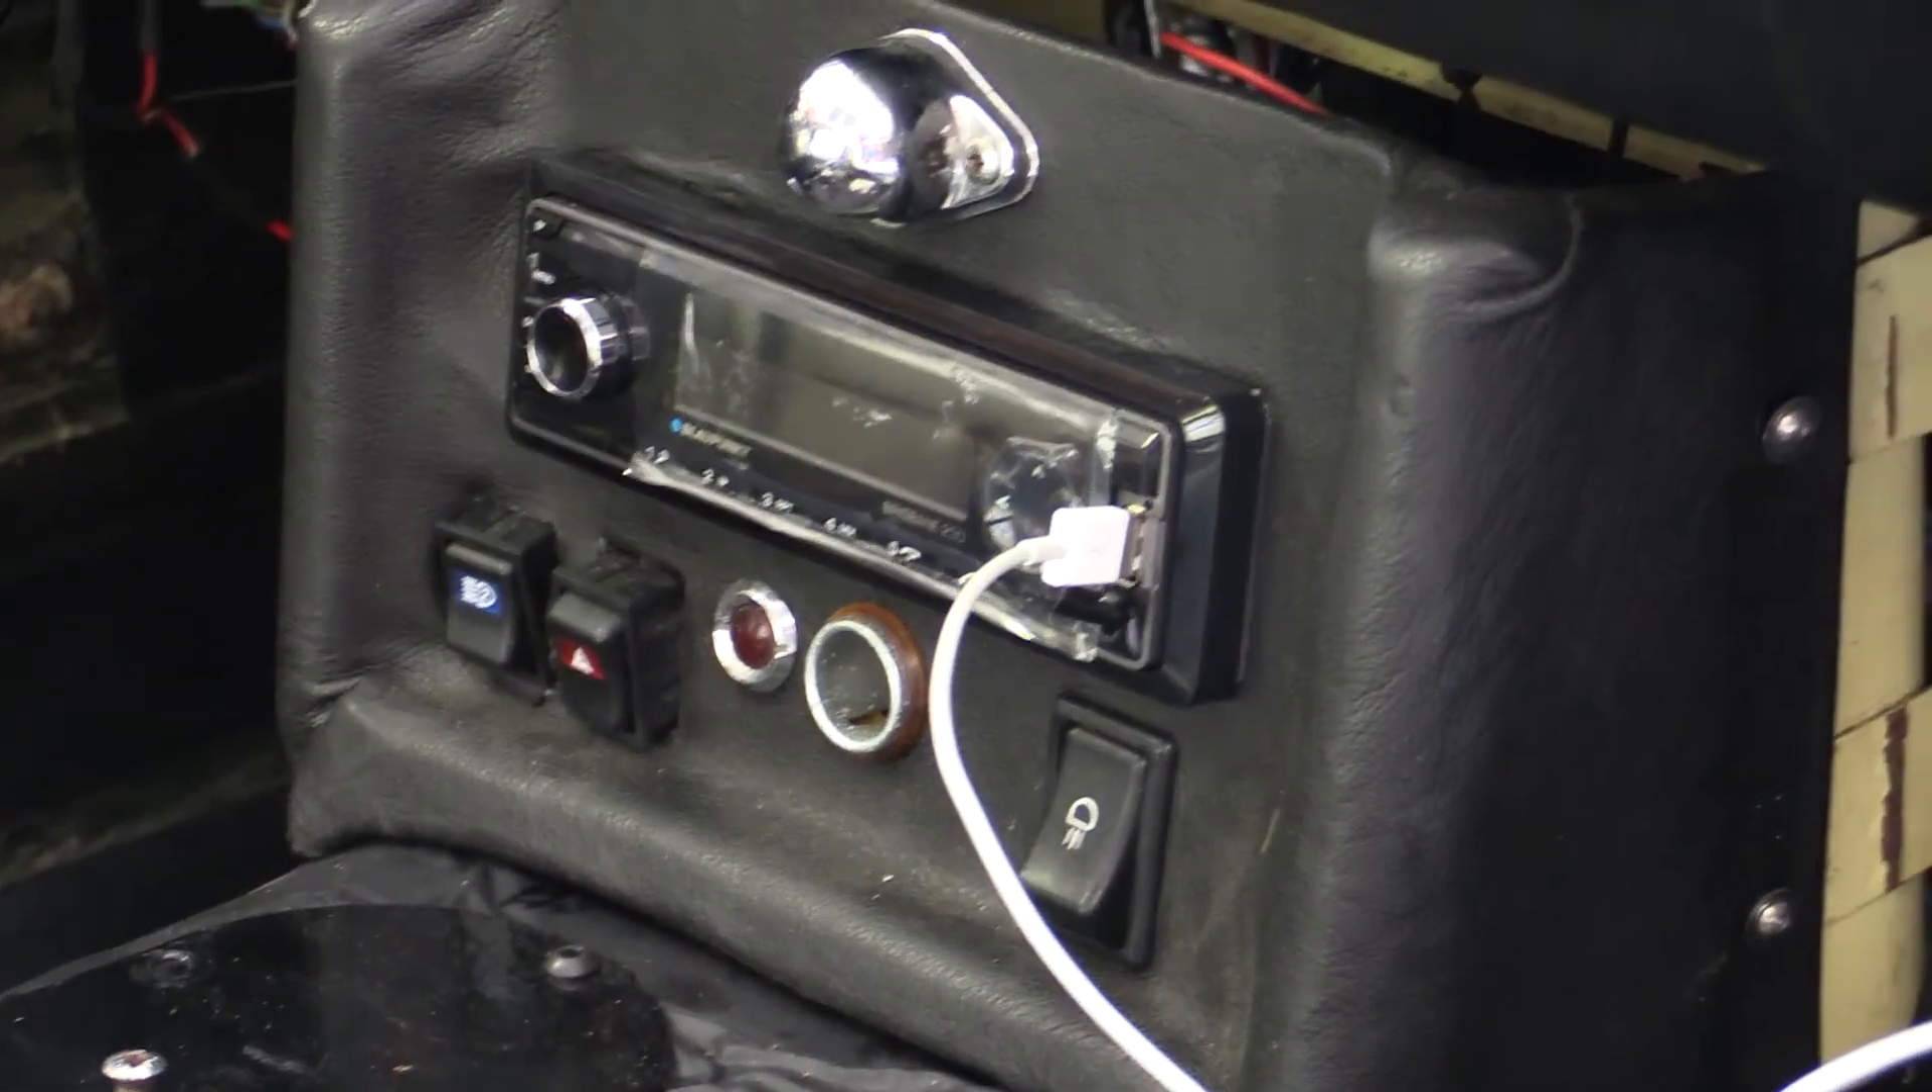Okay, we finally got the radio installed in the car.